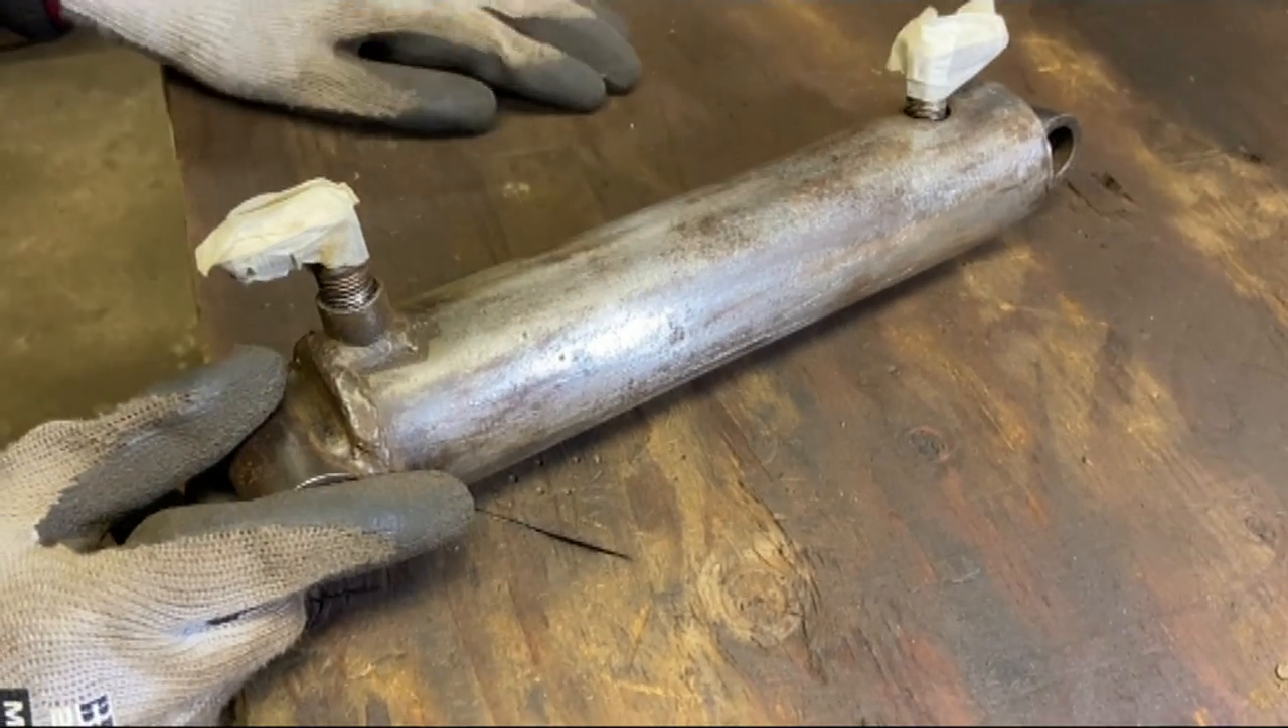As you can see we've put some masking tape over the elbows just to stop any contamination getting into the cylinder and we will be putting new elbows on here.